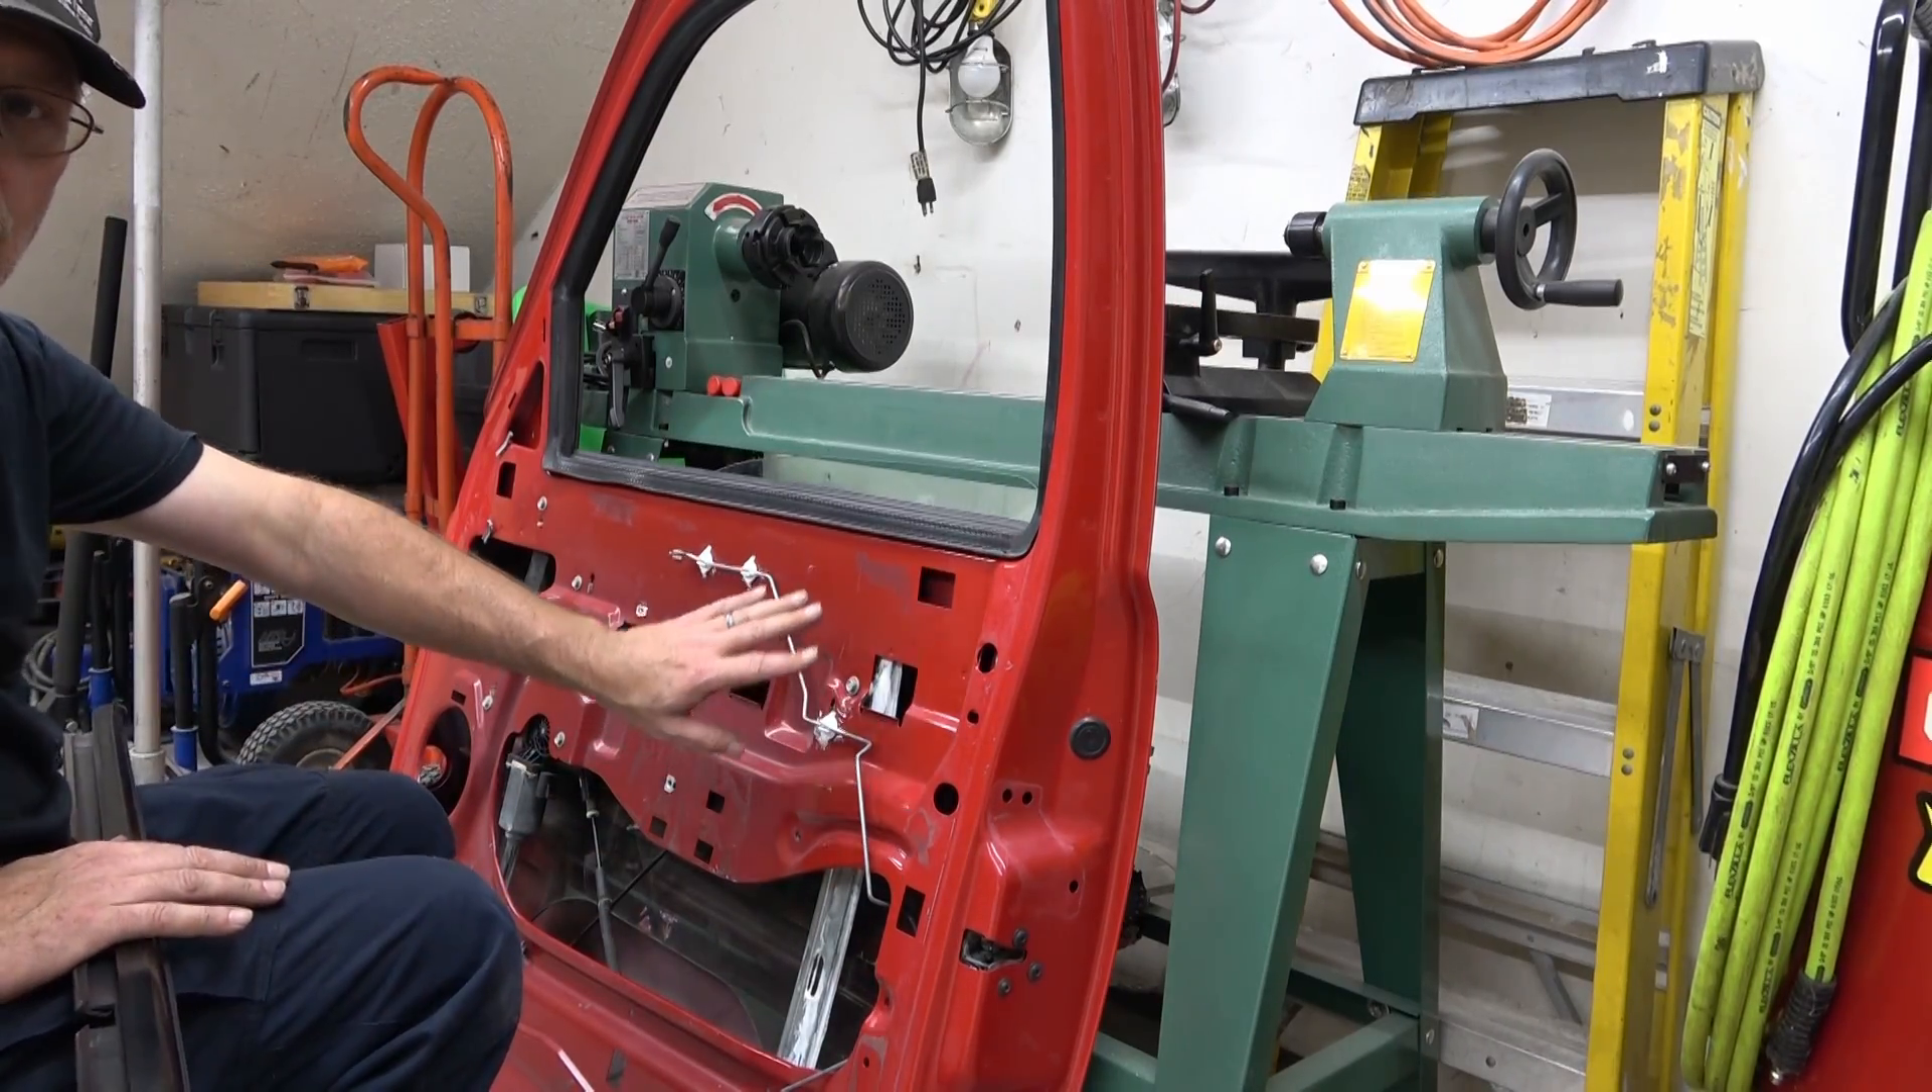I still got to put the rest of the door, you know, the inside of the door on there.